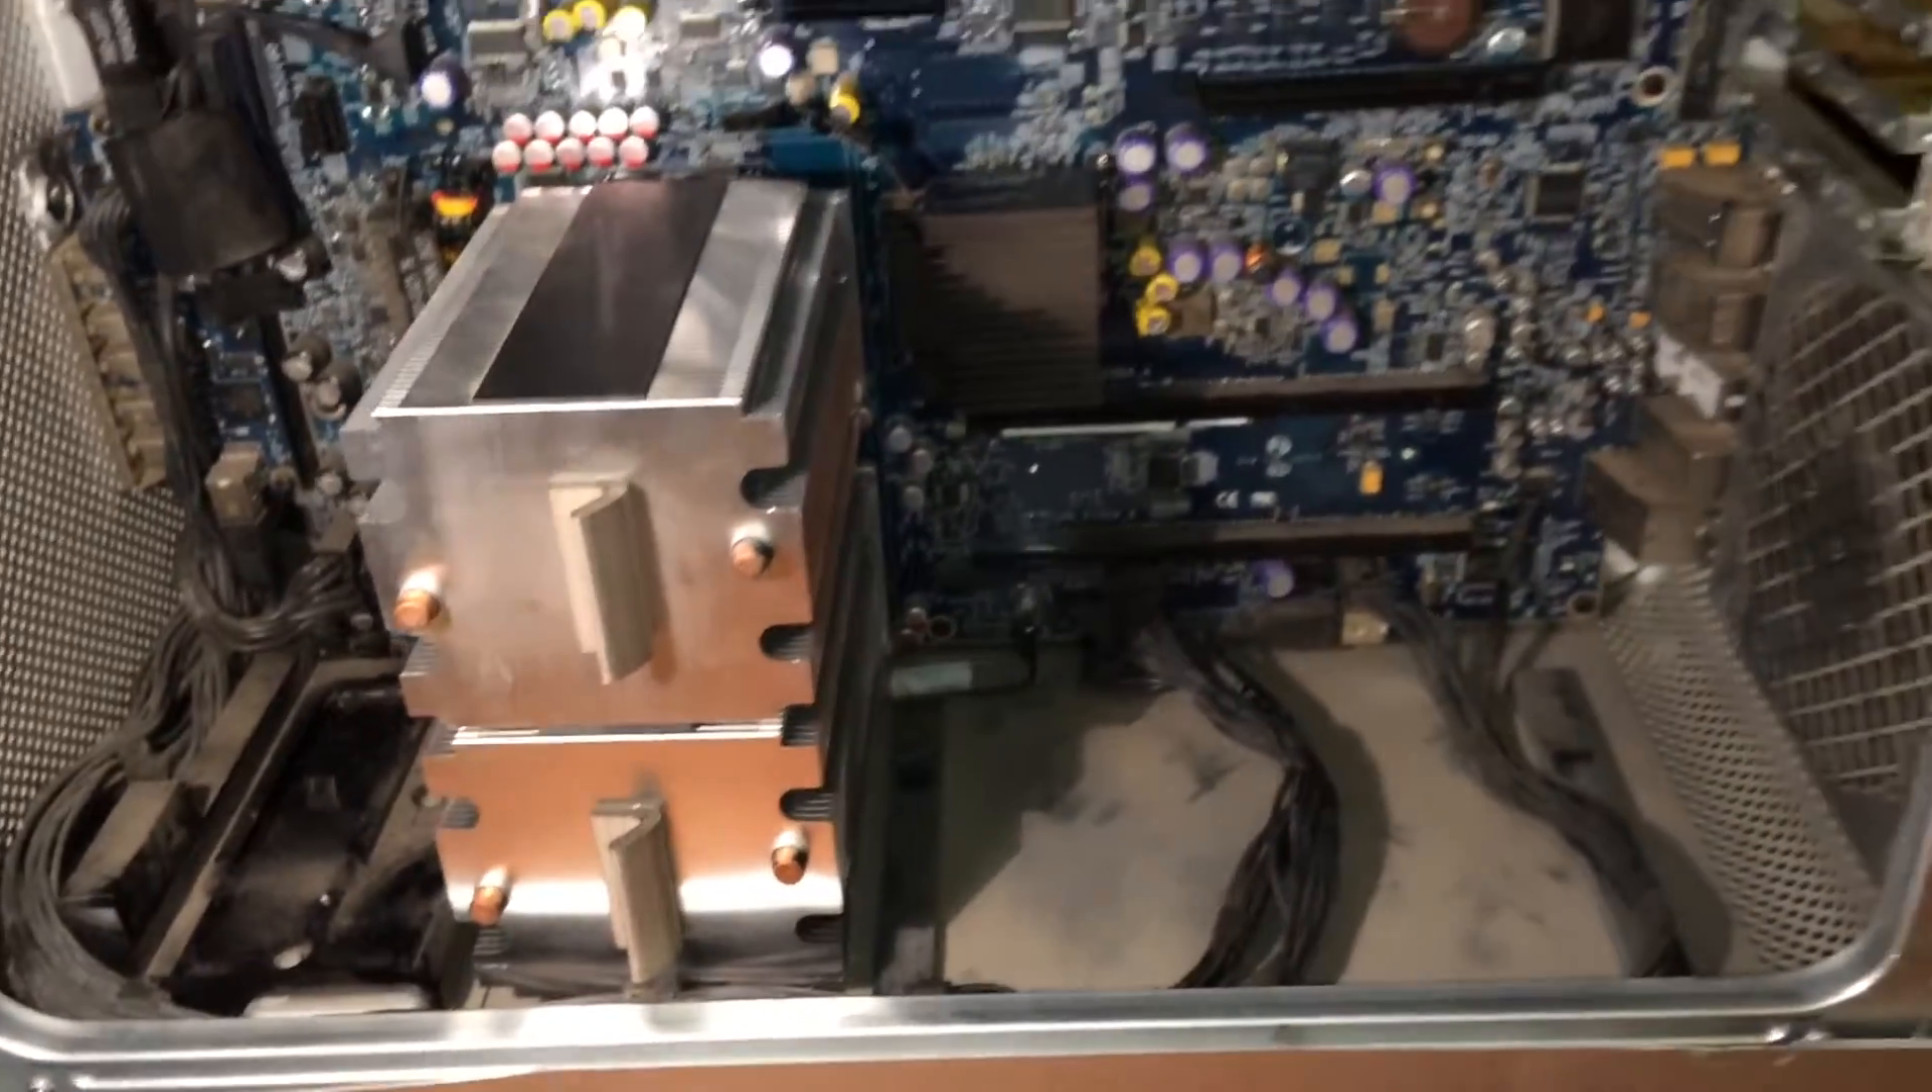All right, so I have just gotten both CPUs pasted and the heatsinks installed, as you can see.